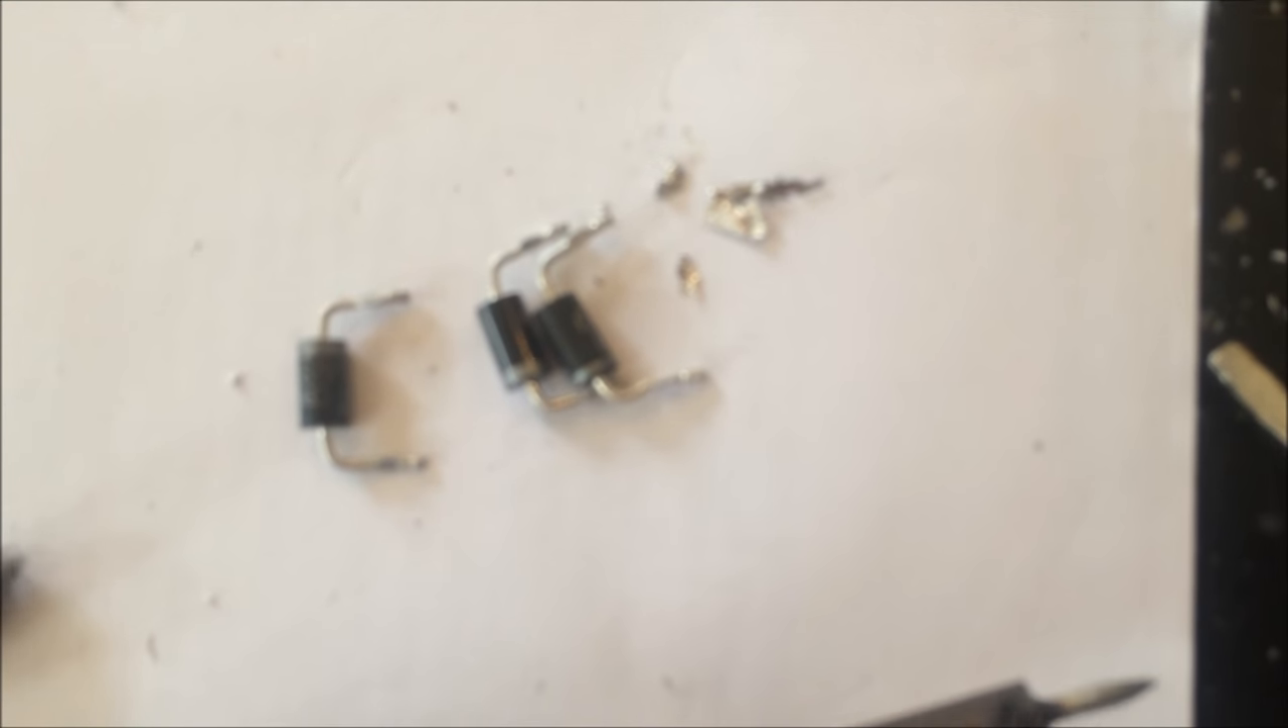Now we've desoldered and removed the diodes.